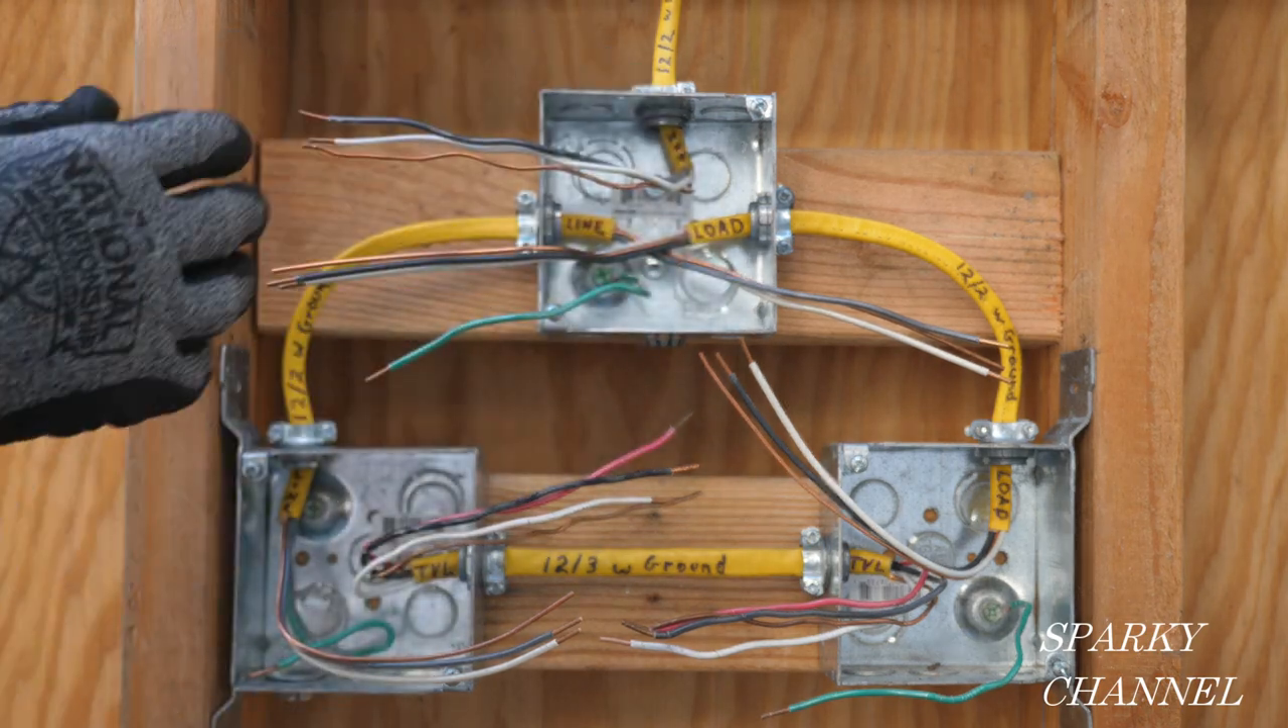So I've got the cabling done here with all the cables marked as to what they are.